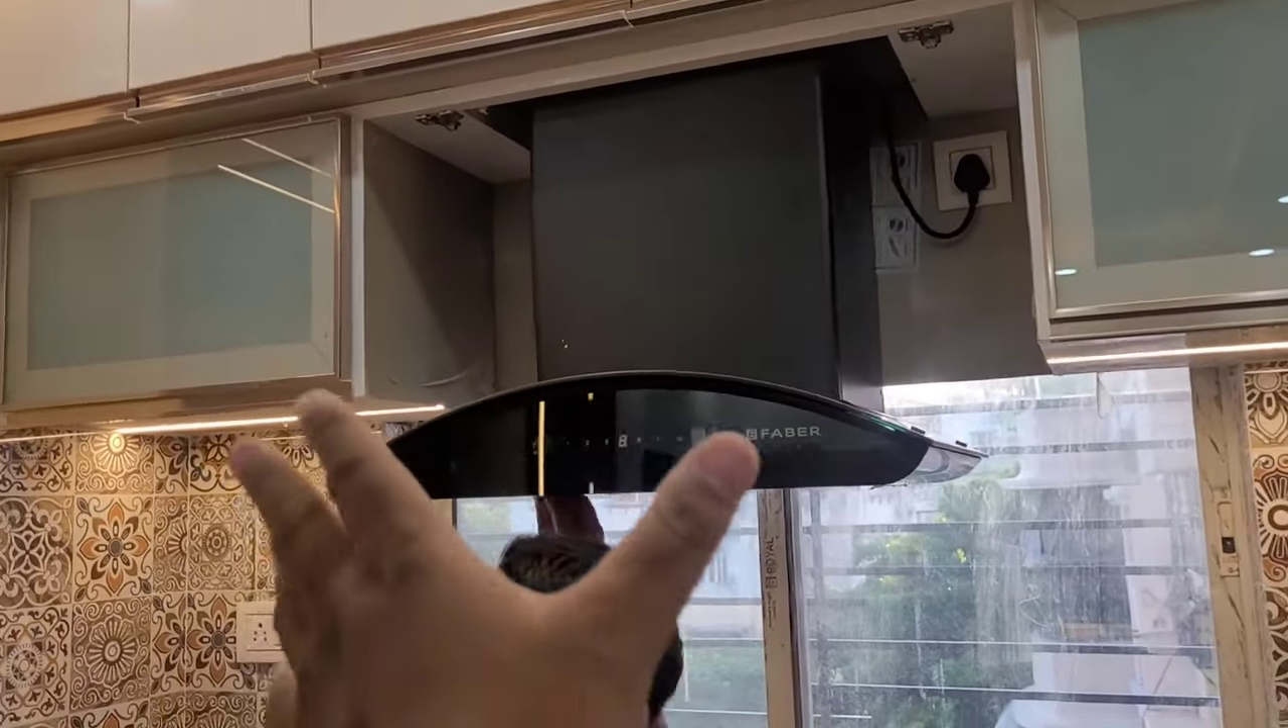यहां पर चिमनी हम लोग का जो है यह अच्छे तरीके से इस्टॉल हो गया।